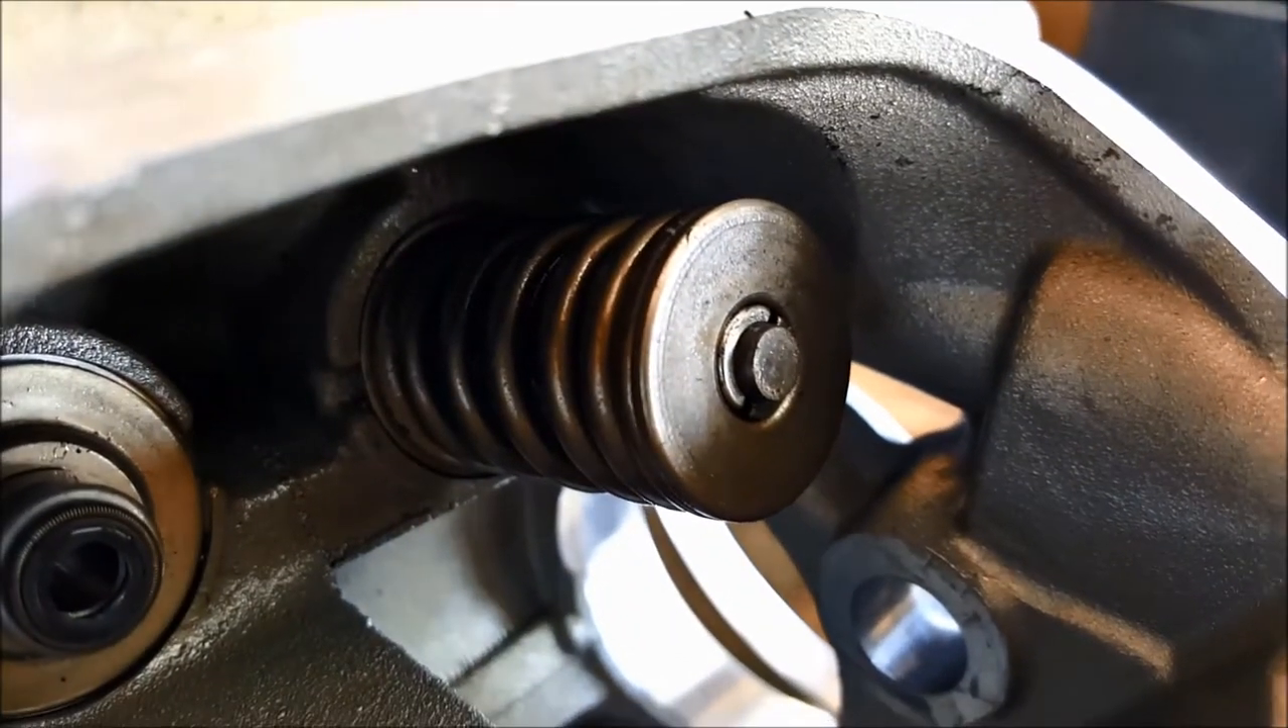So we've now got the first of the intake valves is now installed. The spring, the collets, and the cap.